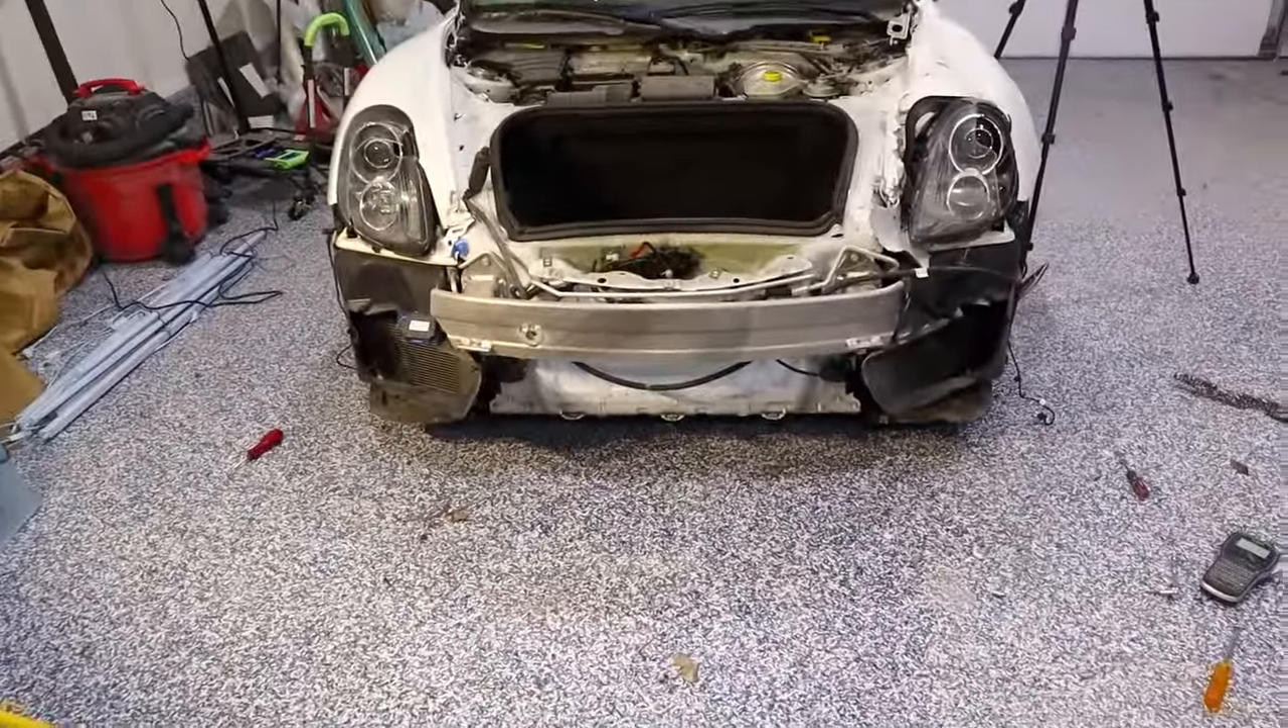All right, we have the front bumper off.